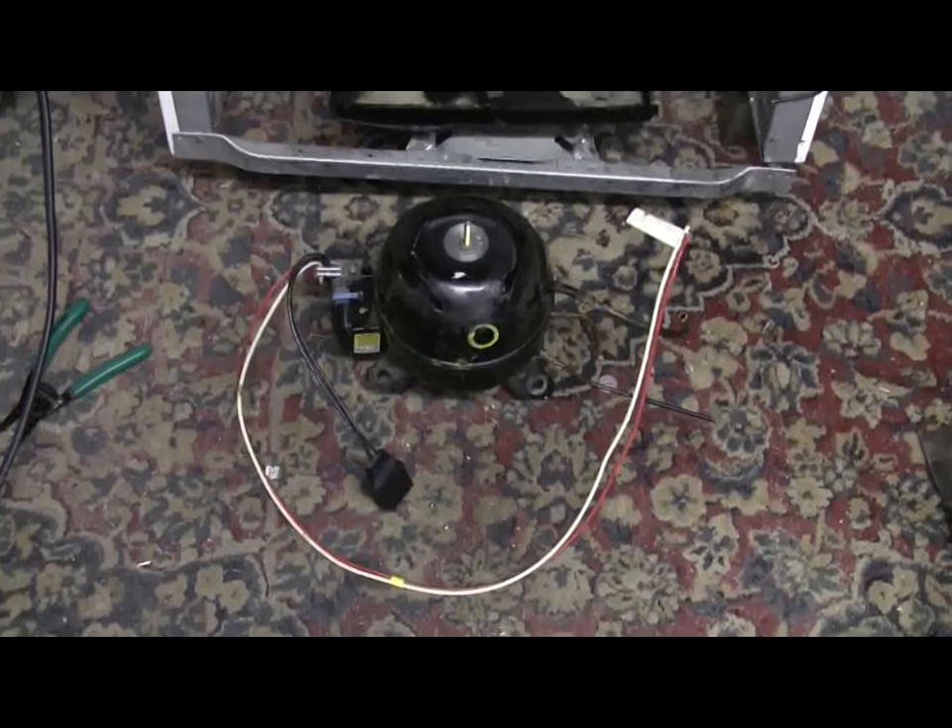The compressor is now out of the fridge.